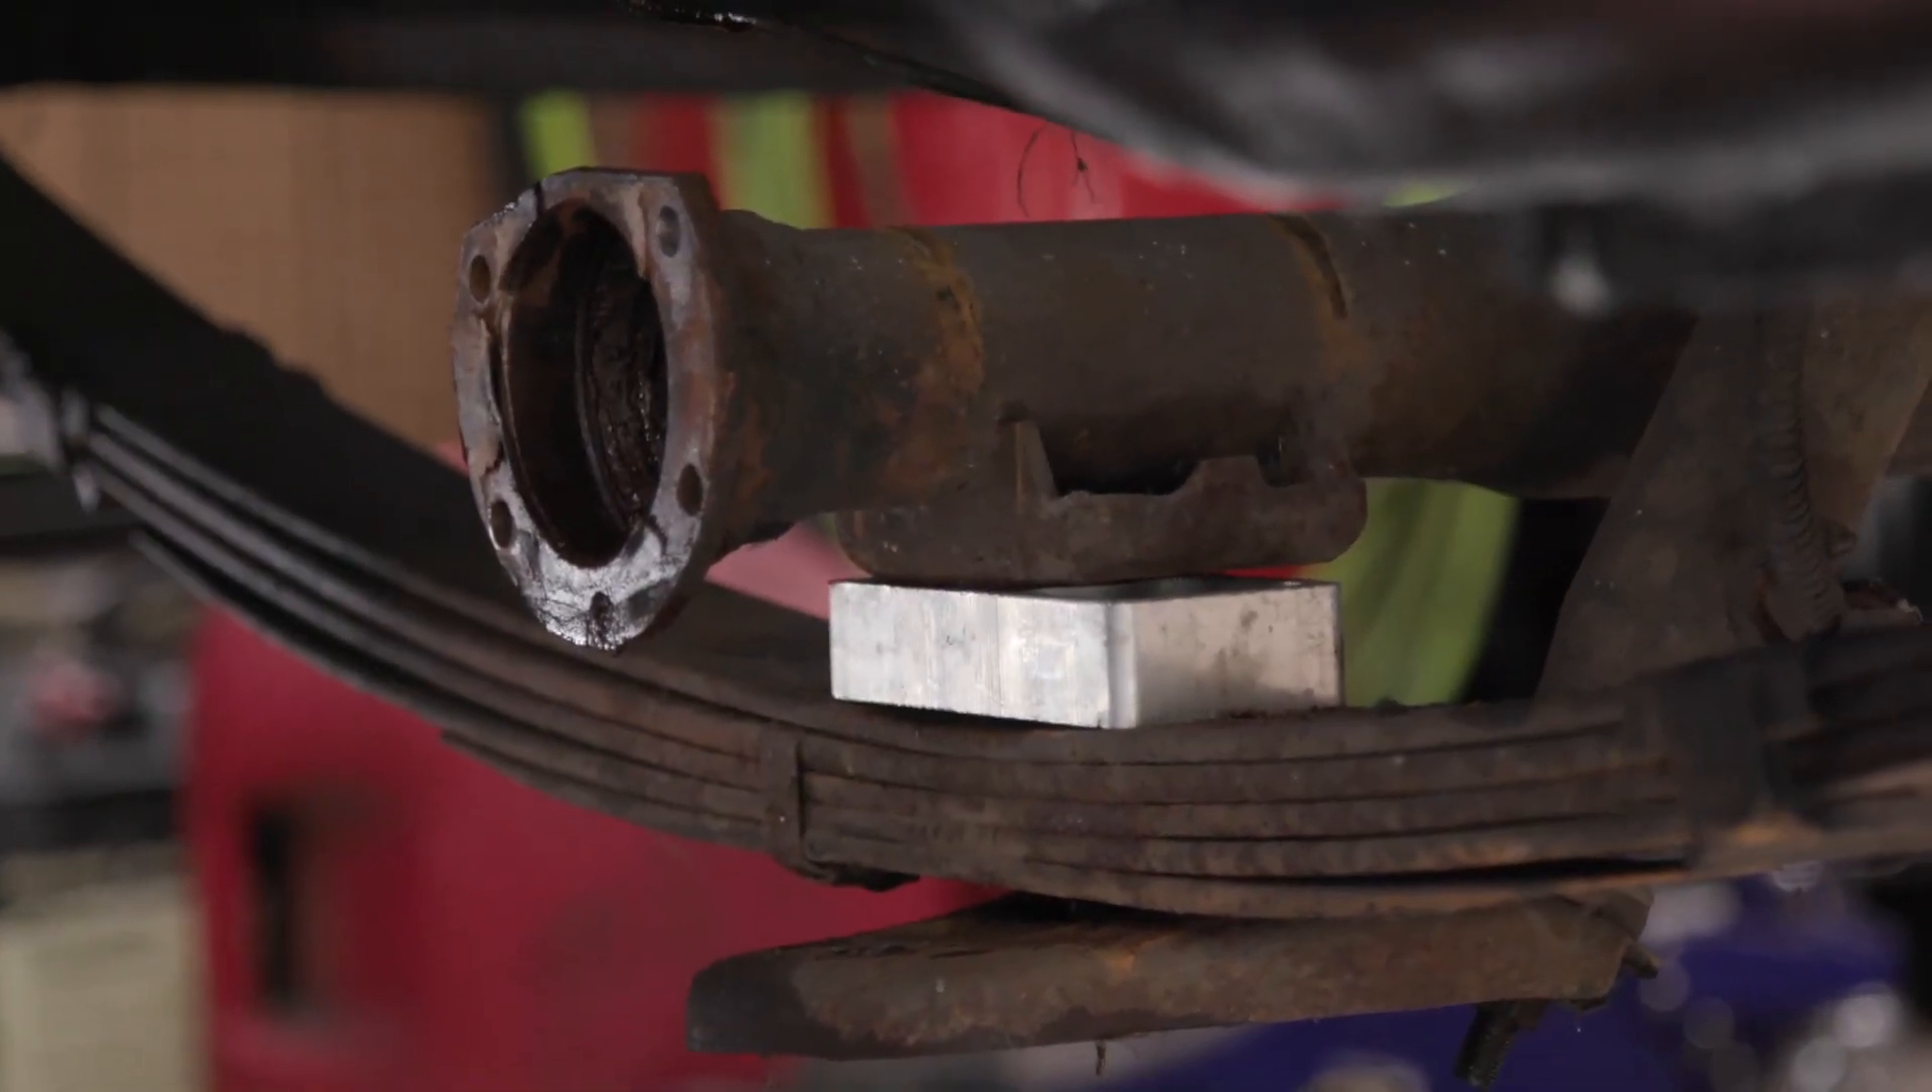Só faltam os grampos U novos para prender no lugar, mas é super simples.